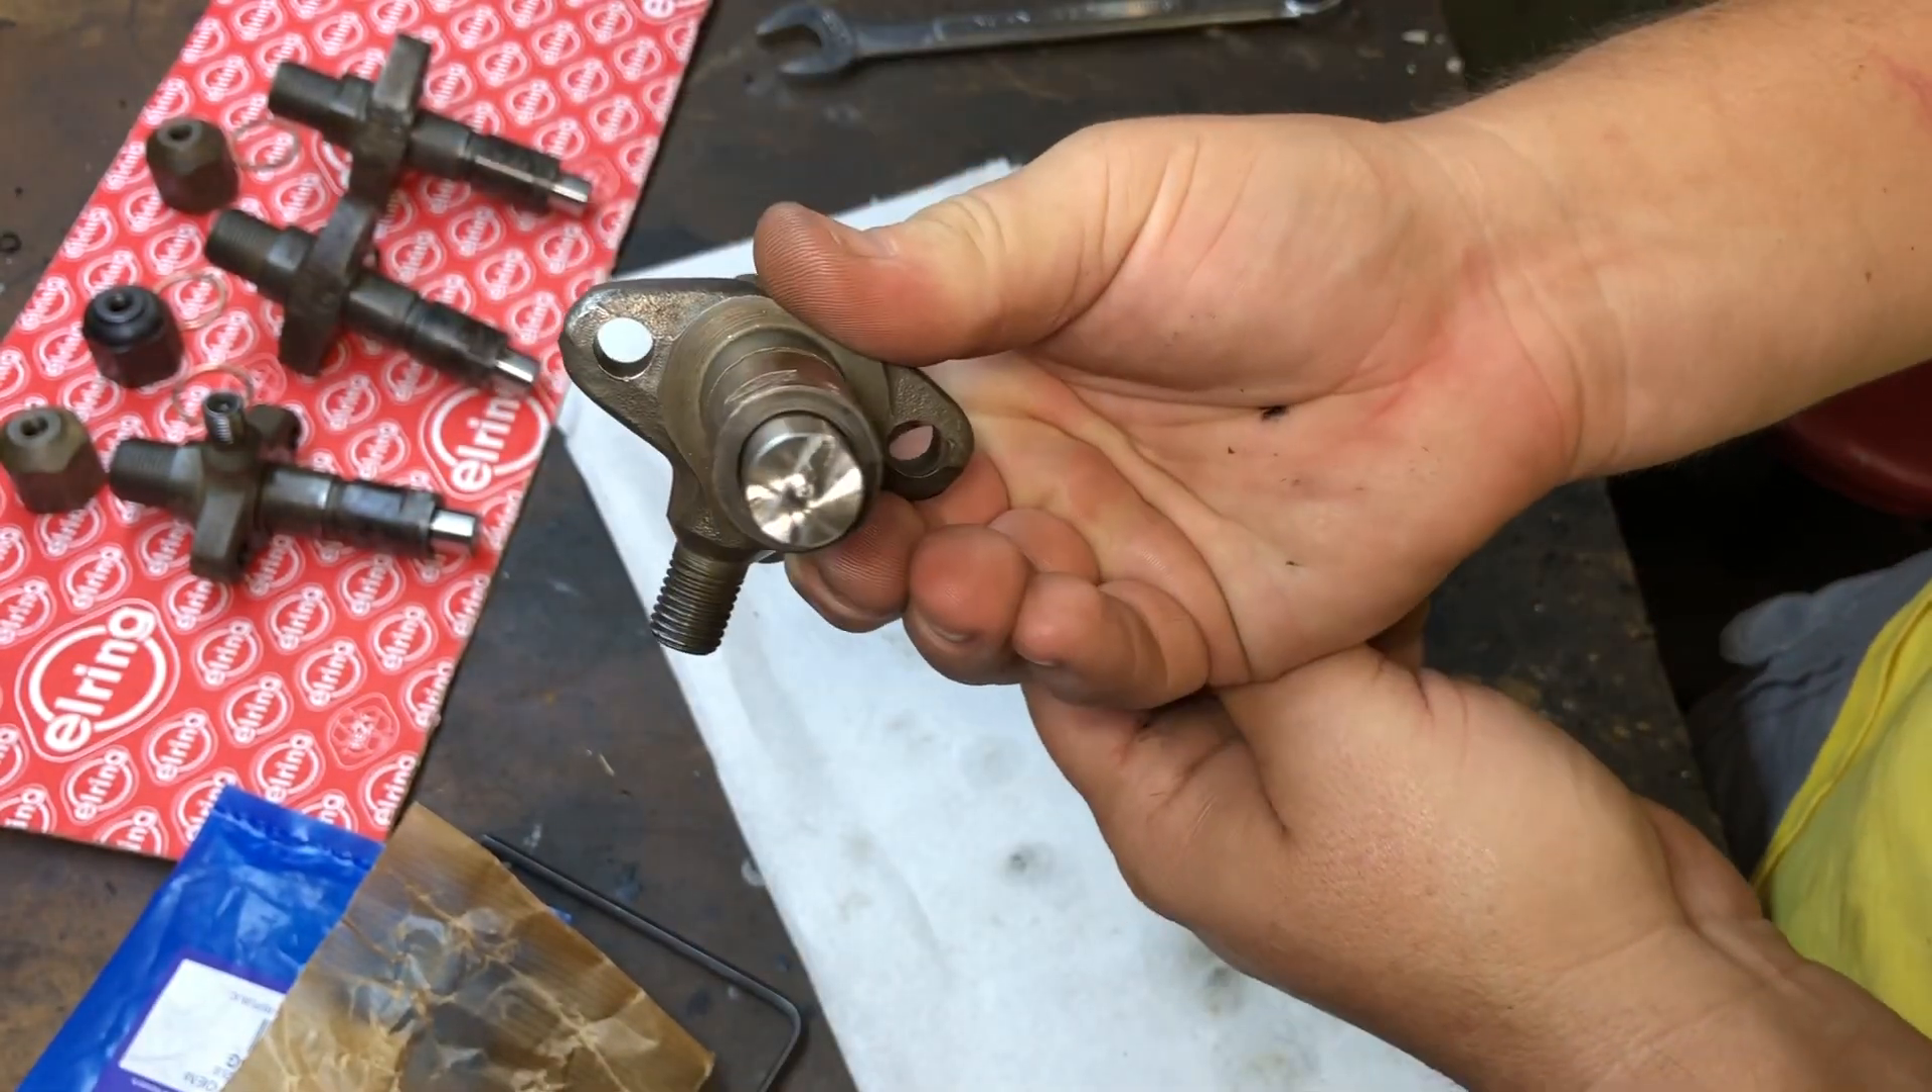There's your whole new injector right there you got your nice new brand new nozzle and everything's put together.